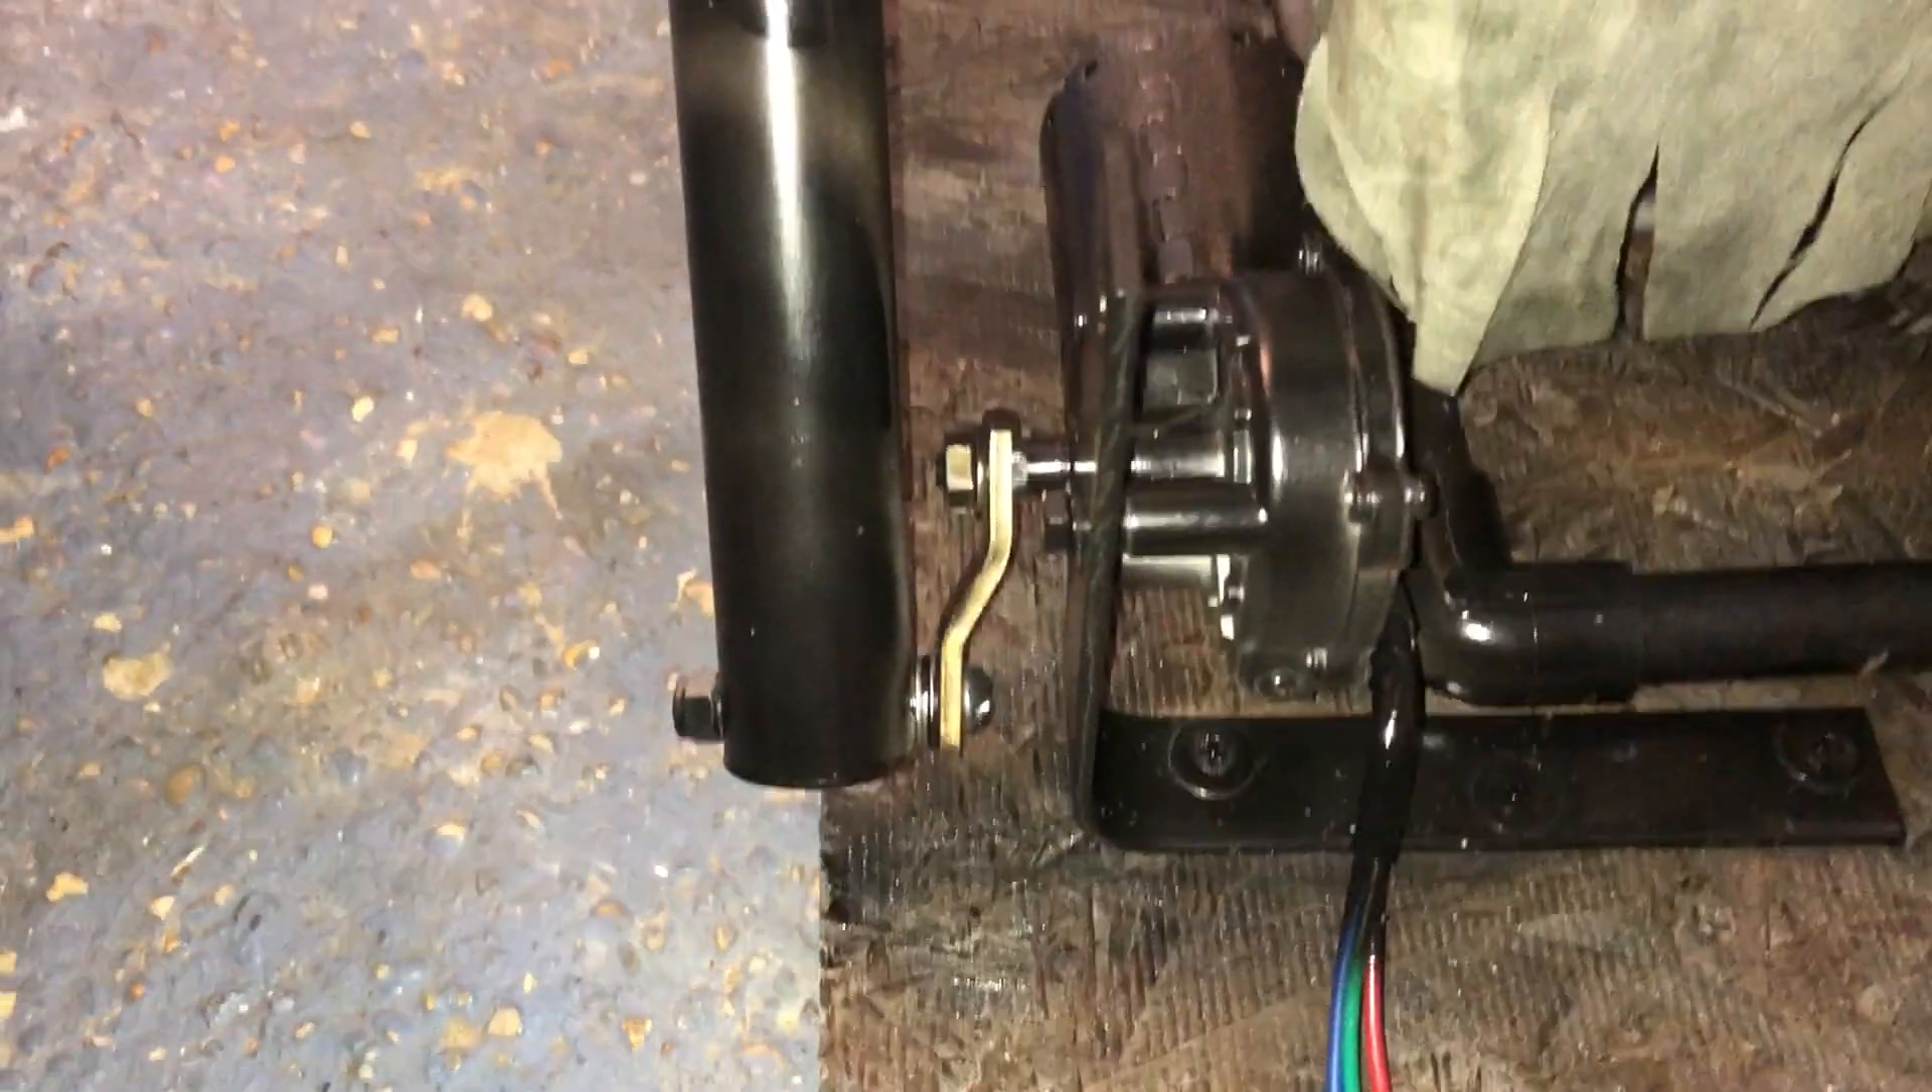And then I have a large angle bracket there that I have attached with some screws for the motor.